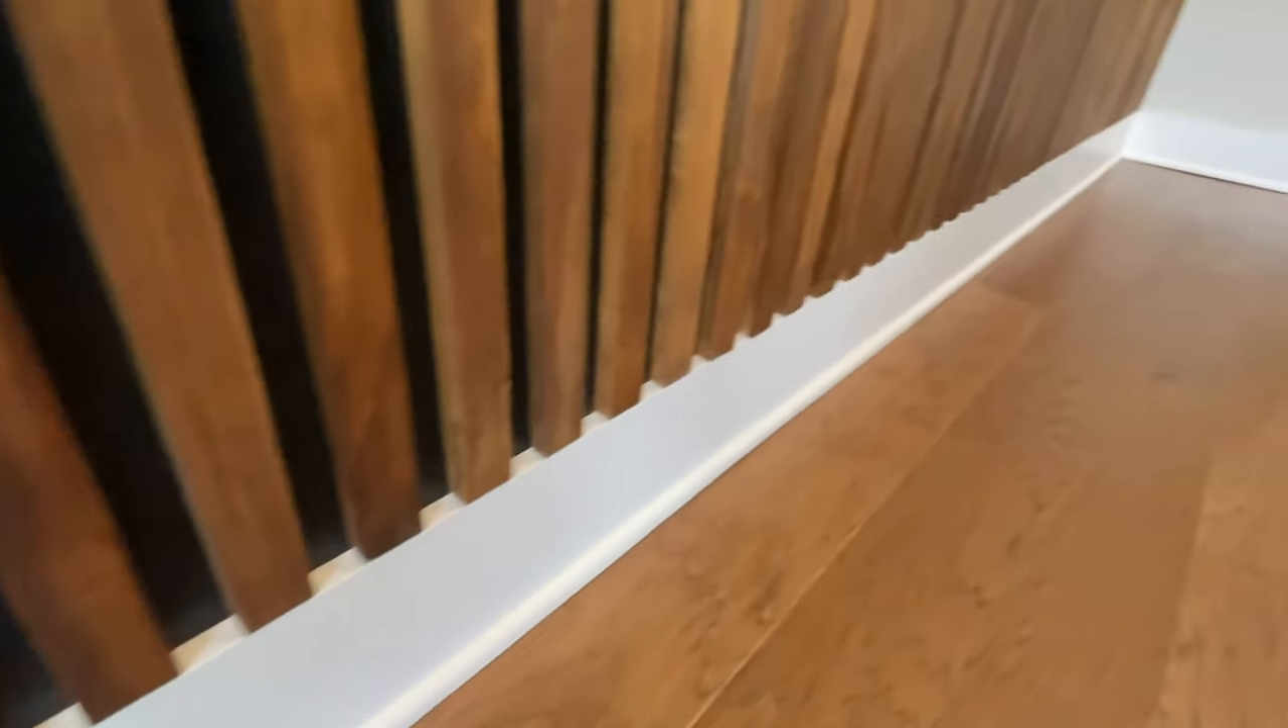So if you see down here, each piece is flushed with the baseboard.